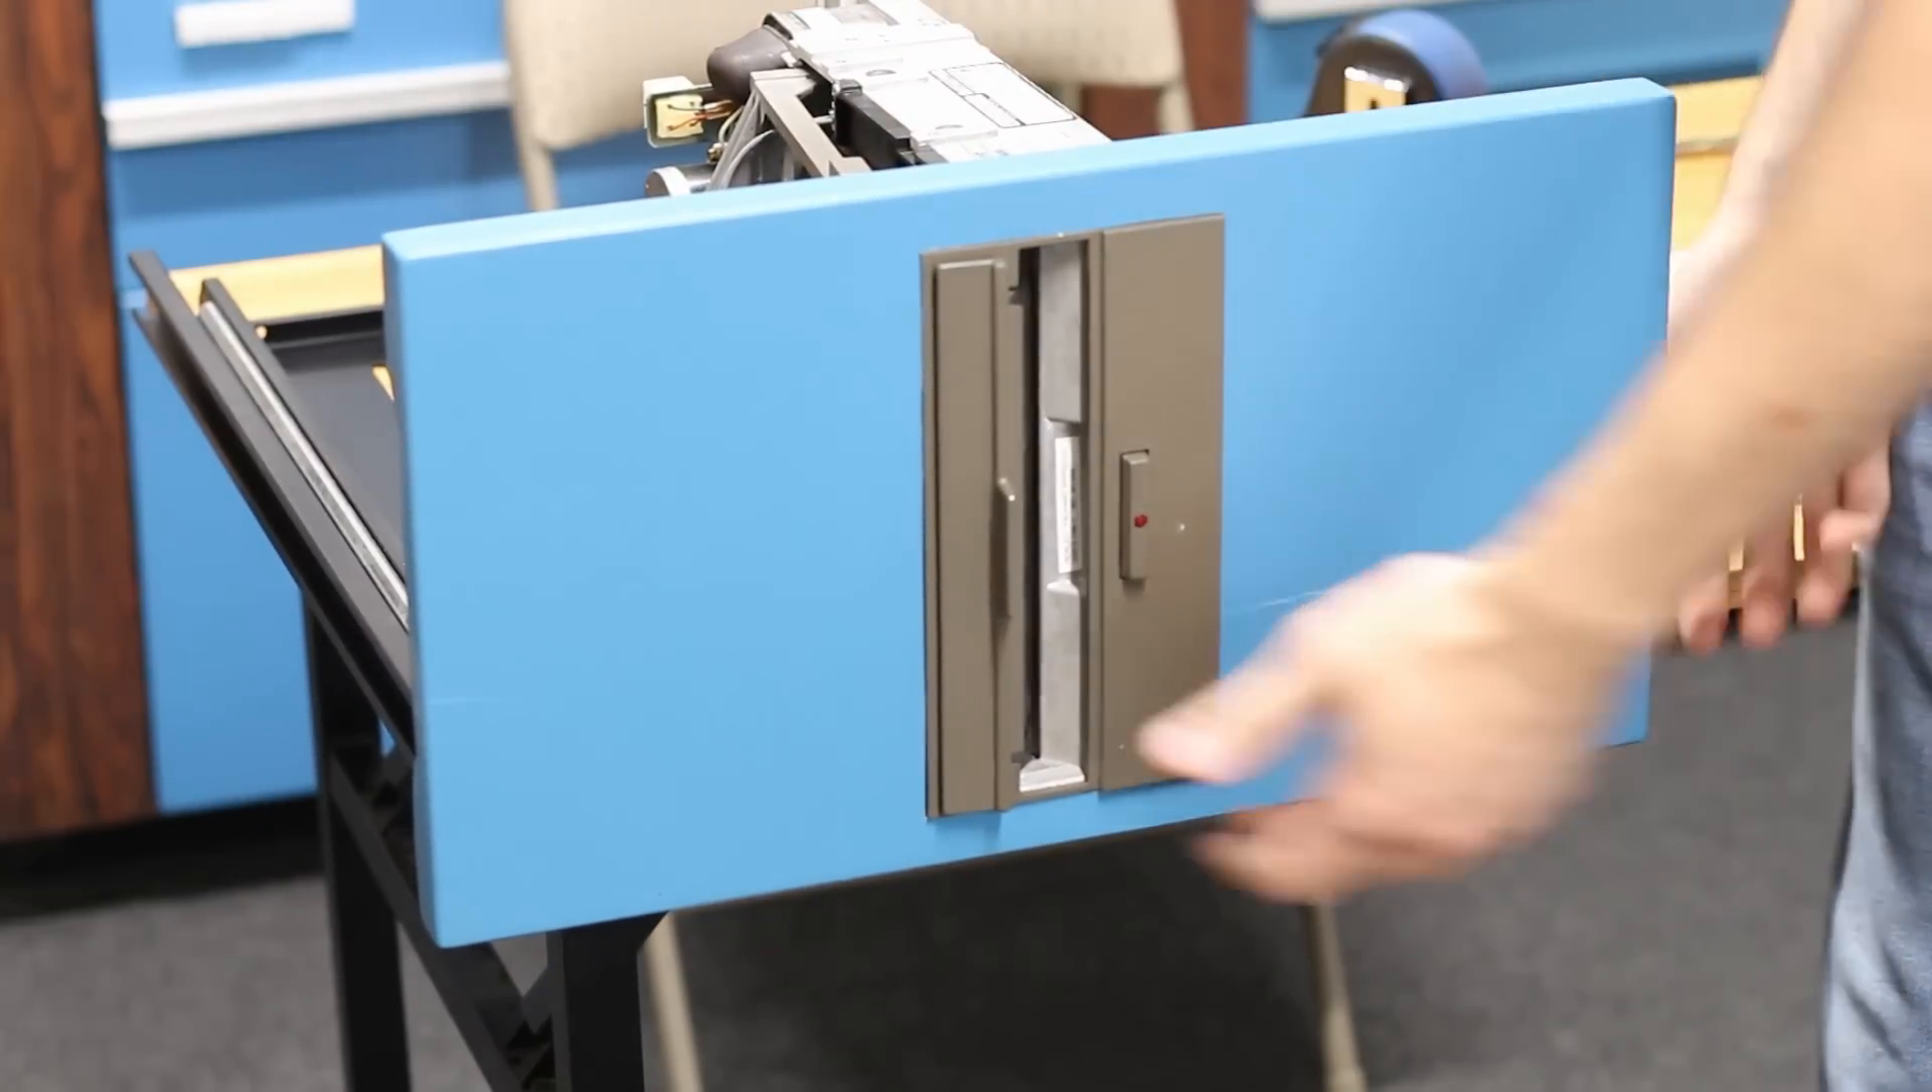With the notch cut out the floppy now fits perfectly in place.